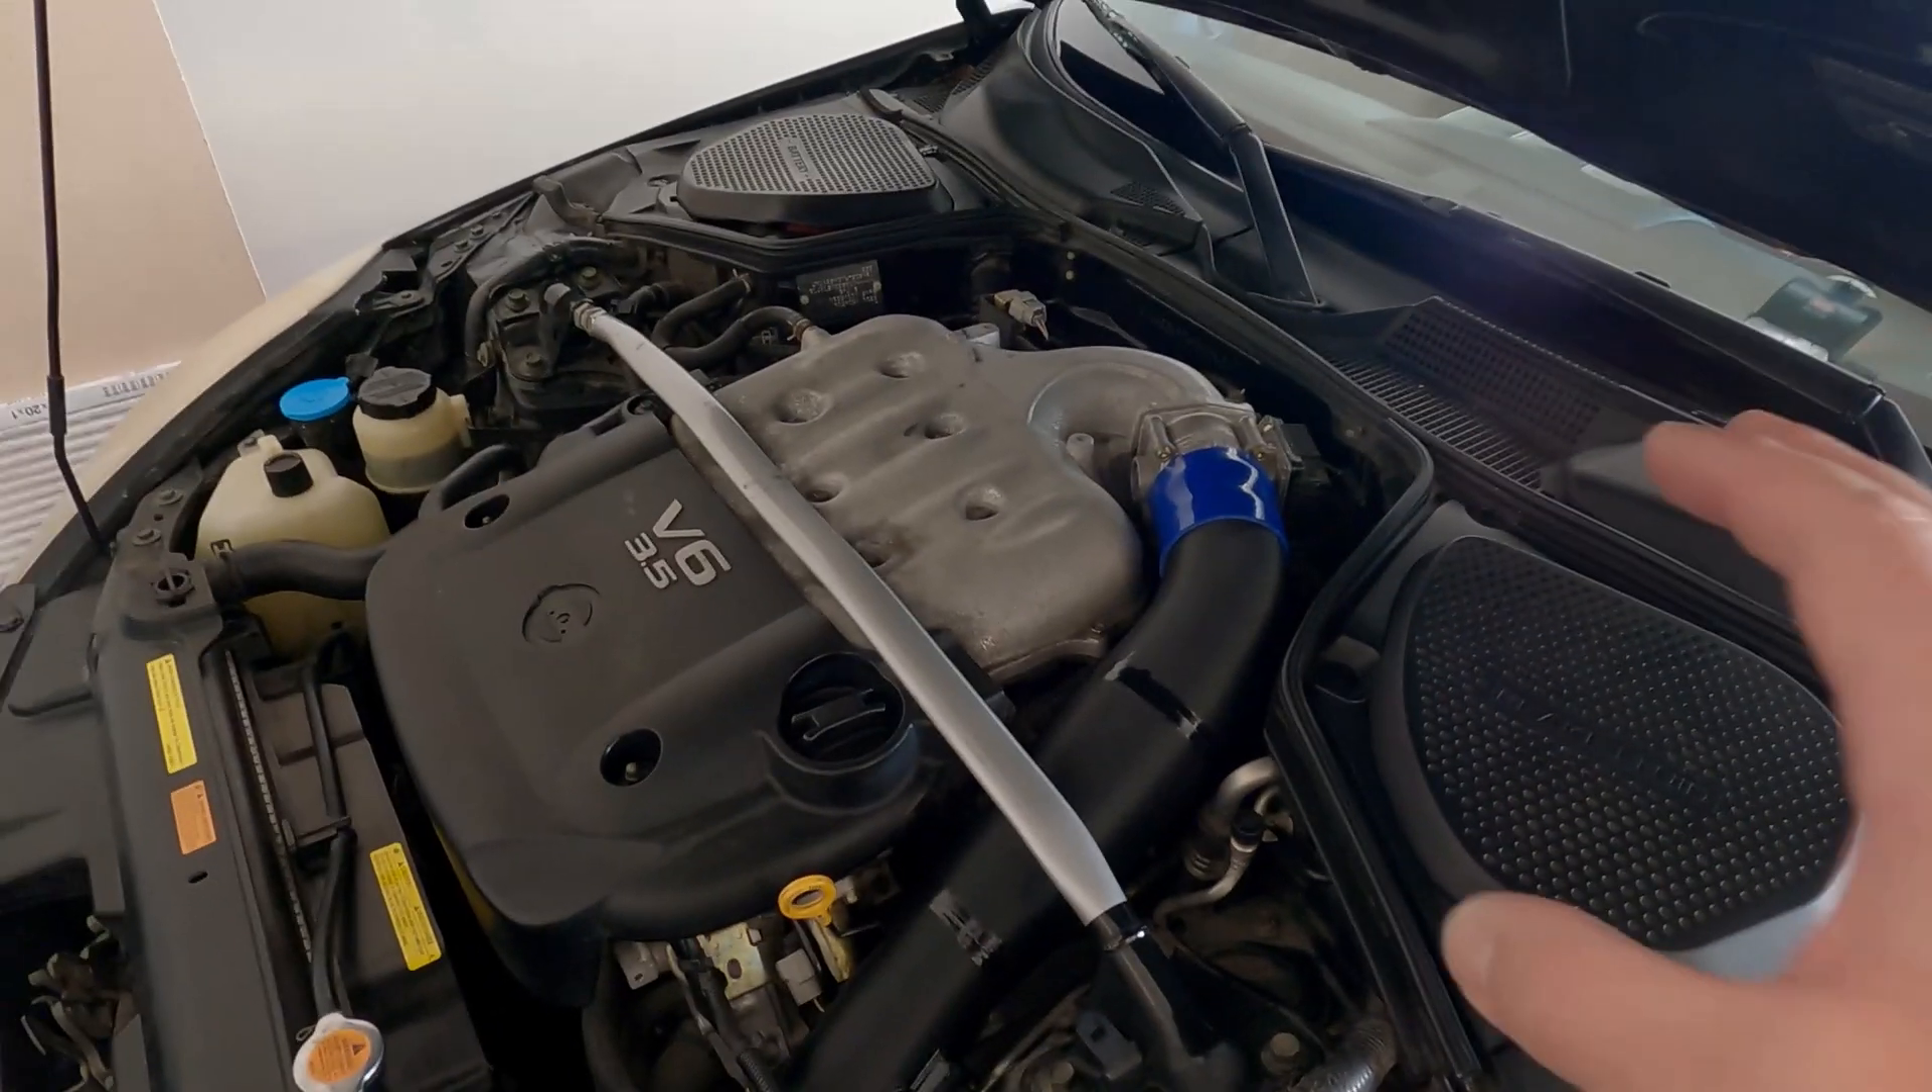I do not have clamps on the coupler right now so it is loose but it is very very snug.